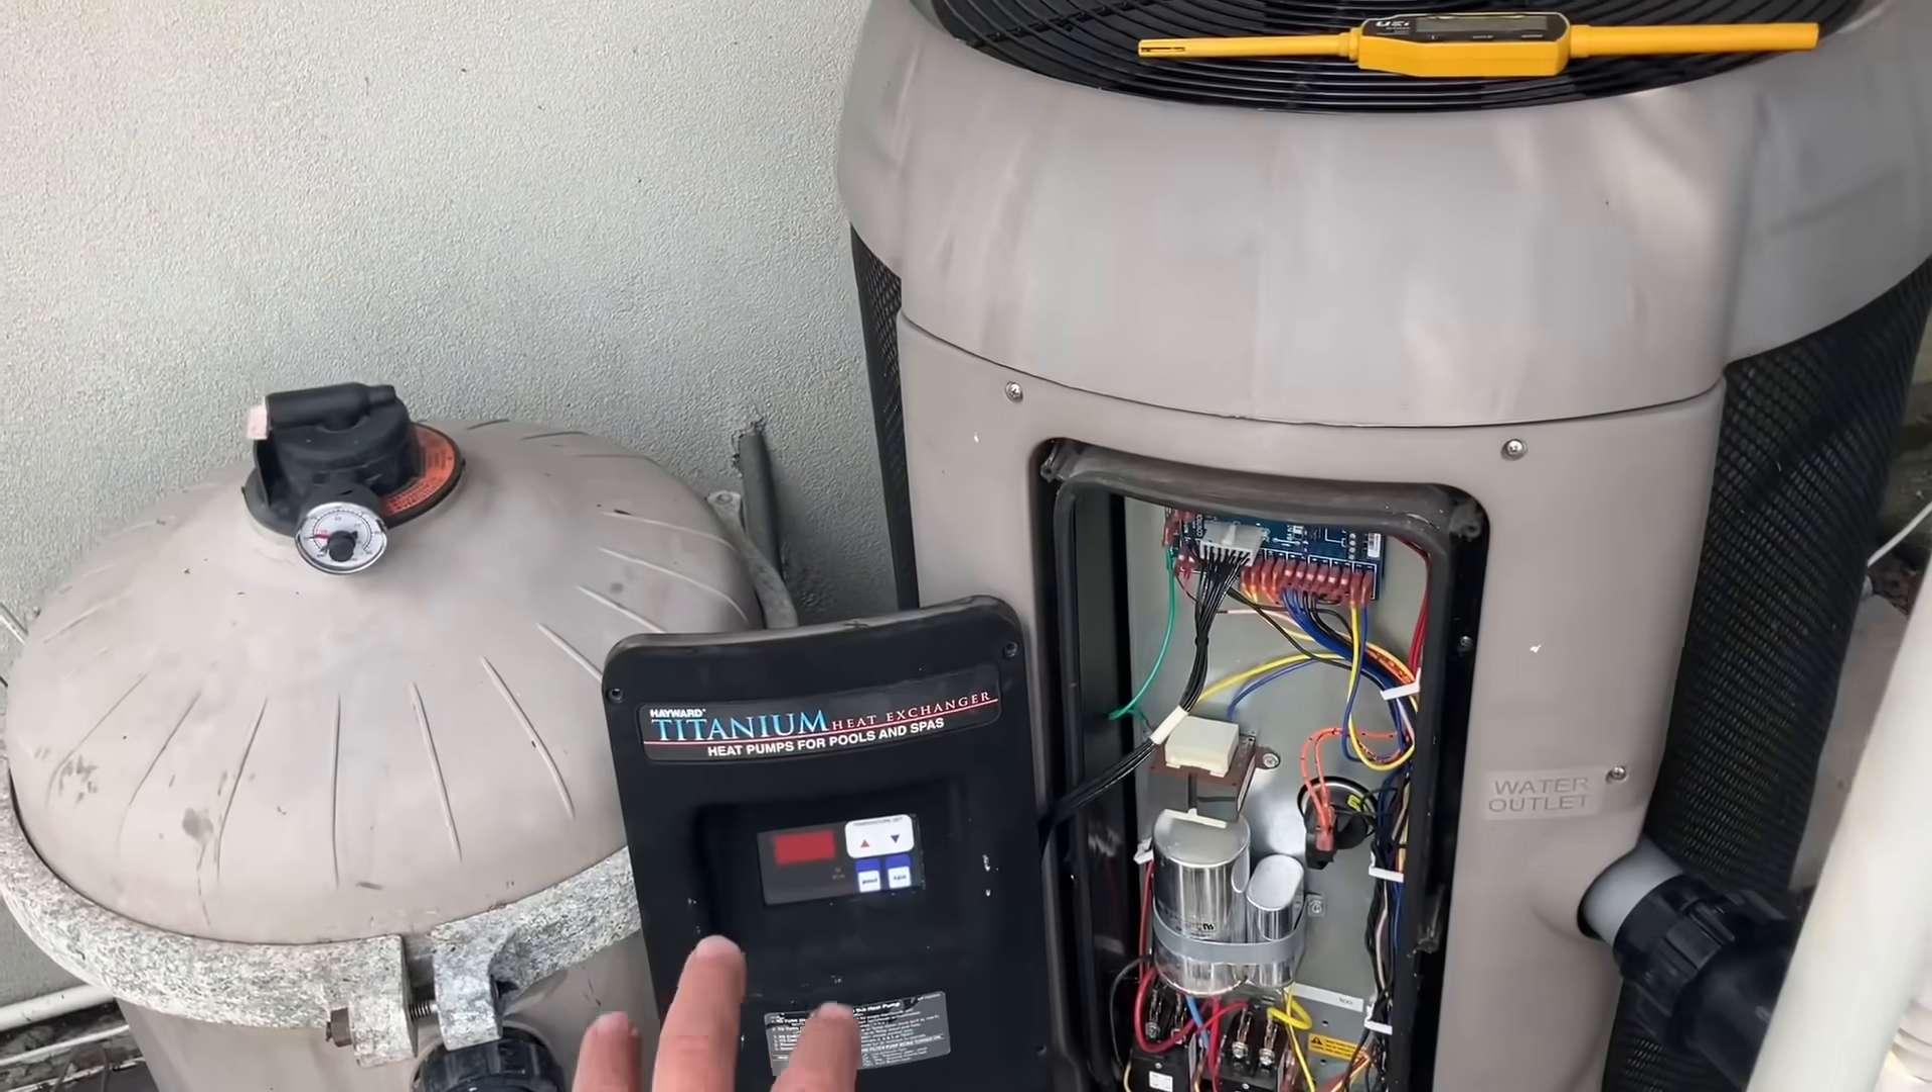I removed the front control cover, which contains the control bezel and the control board.